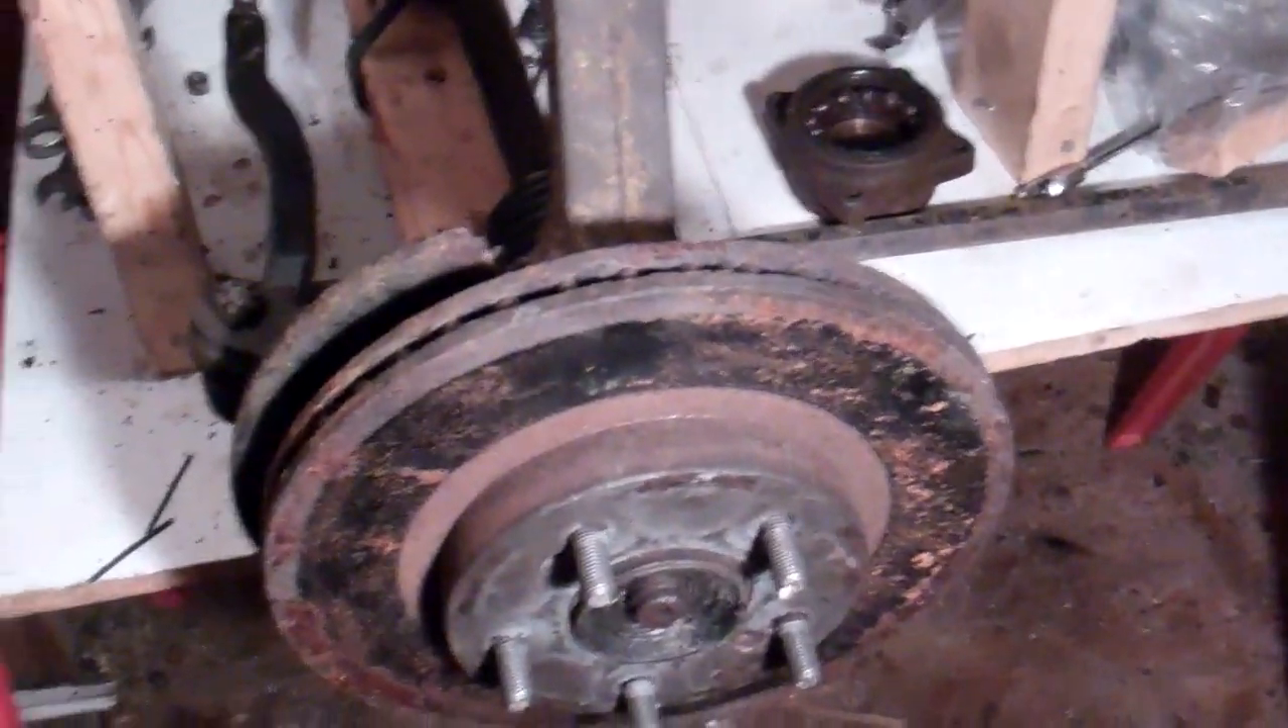Obviously, the wheel has been removed.